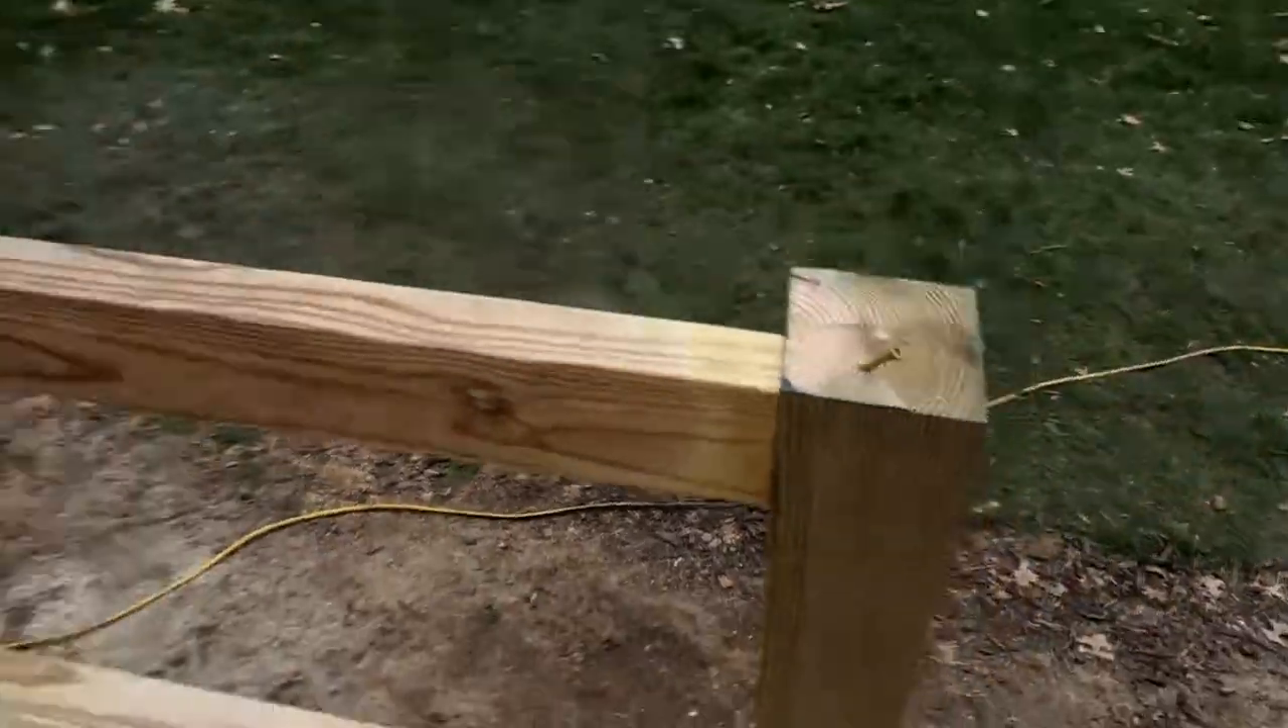I had to pull and he had to push and but it's uh look at that tight gap that's the way you want to do it right there.